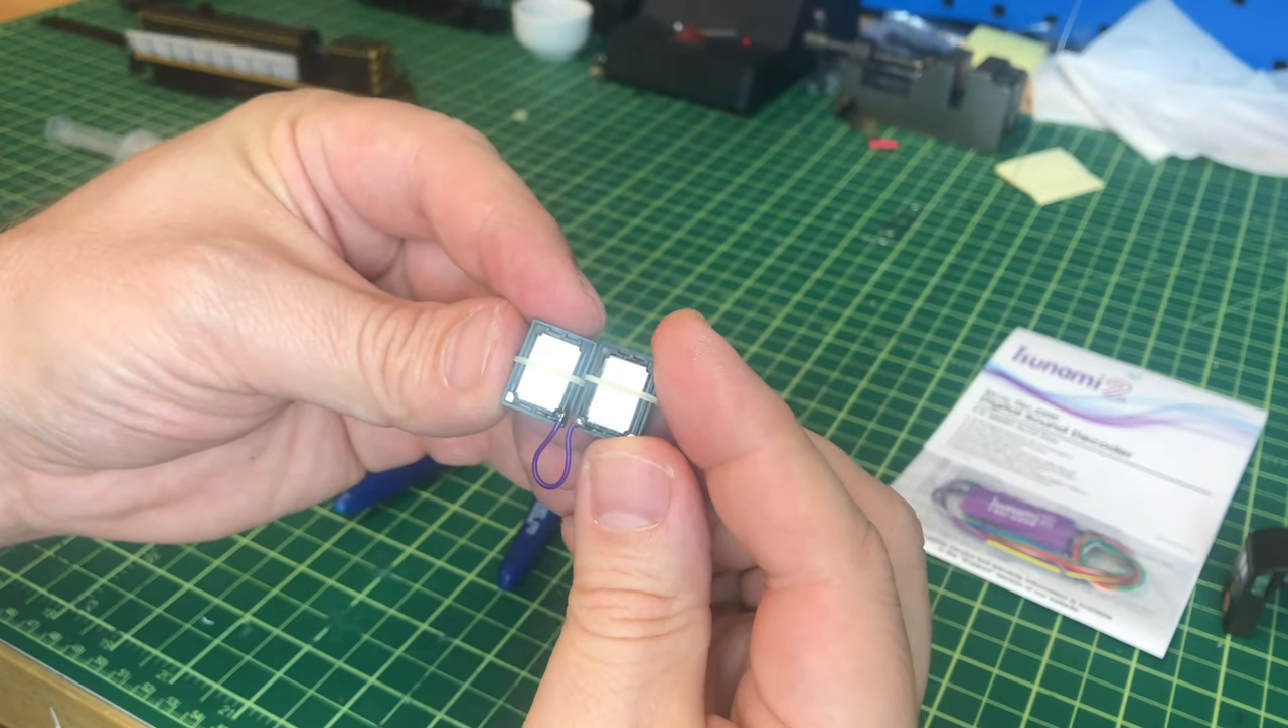So now you have the small jumper wire between the two speakers to be wired in series.